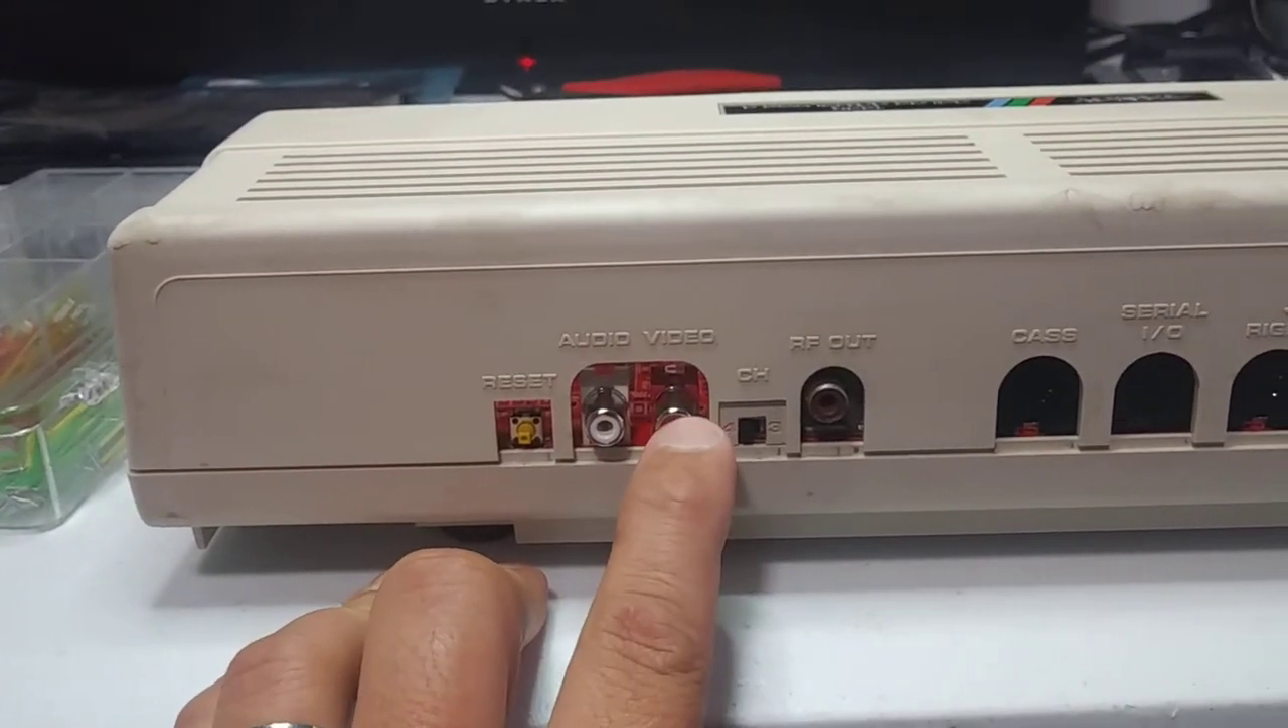You can see that the reset switch lines up nicely. Audio out, video out lines up nicely. Channel select switch lines up nicely. RF out, lines up good enough.